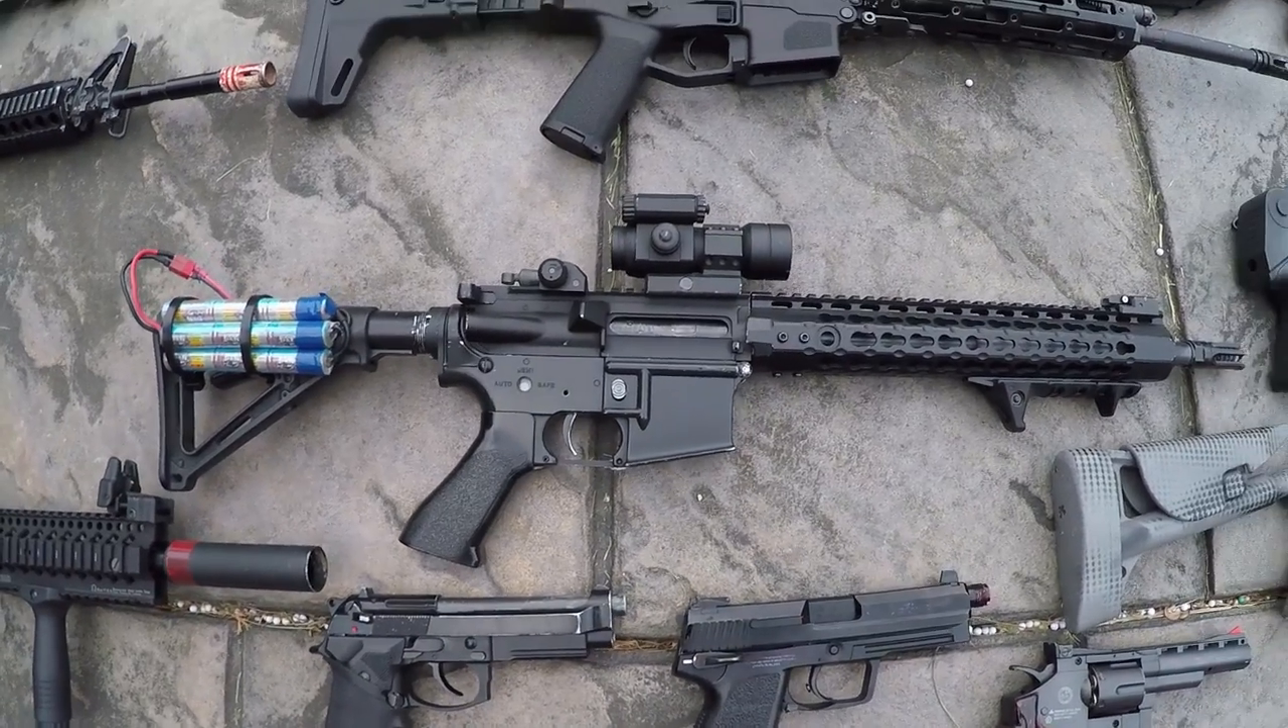The battery is actually taped to the back of the stock because it's a 10 .8 and doesn't fit inside.